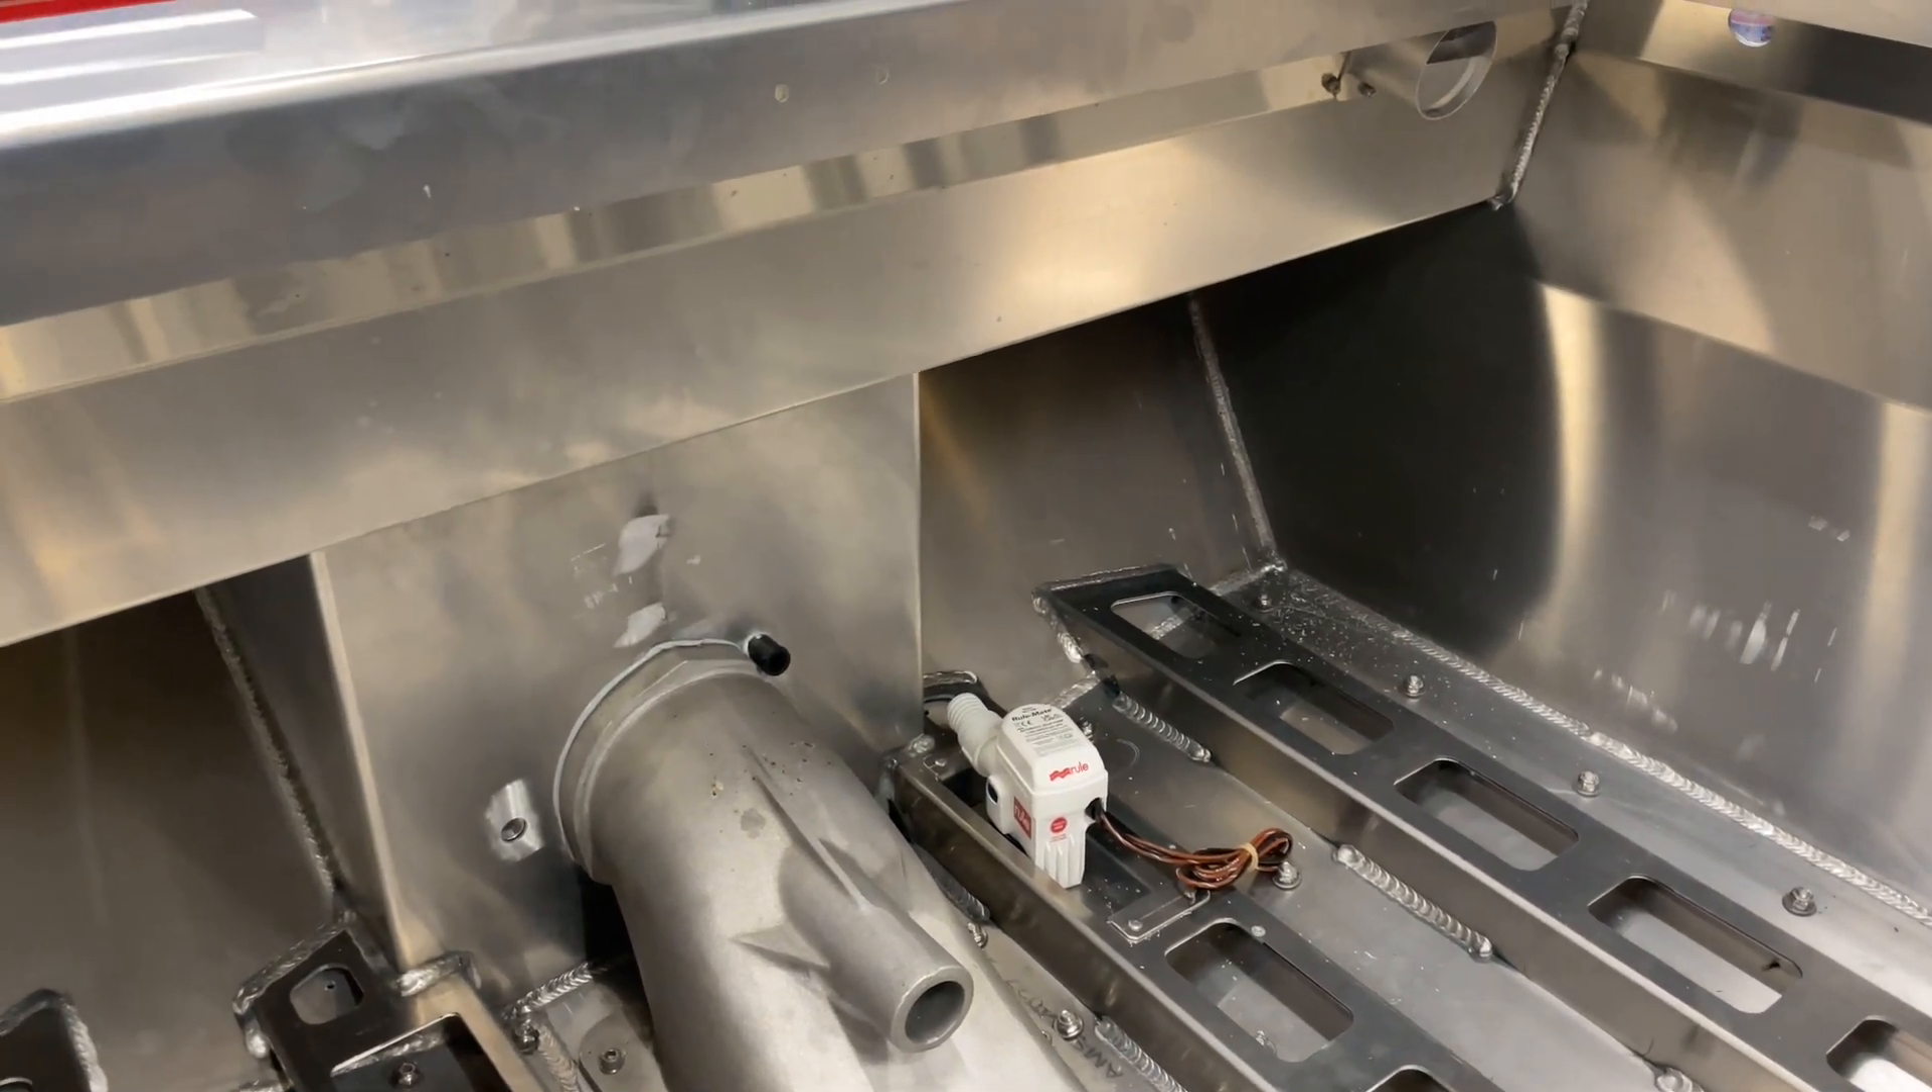In the bilge here we've got our bilge pump mounted.